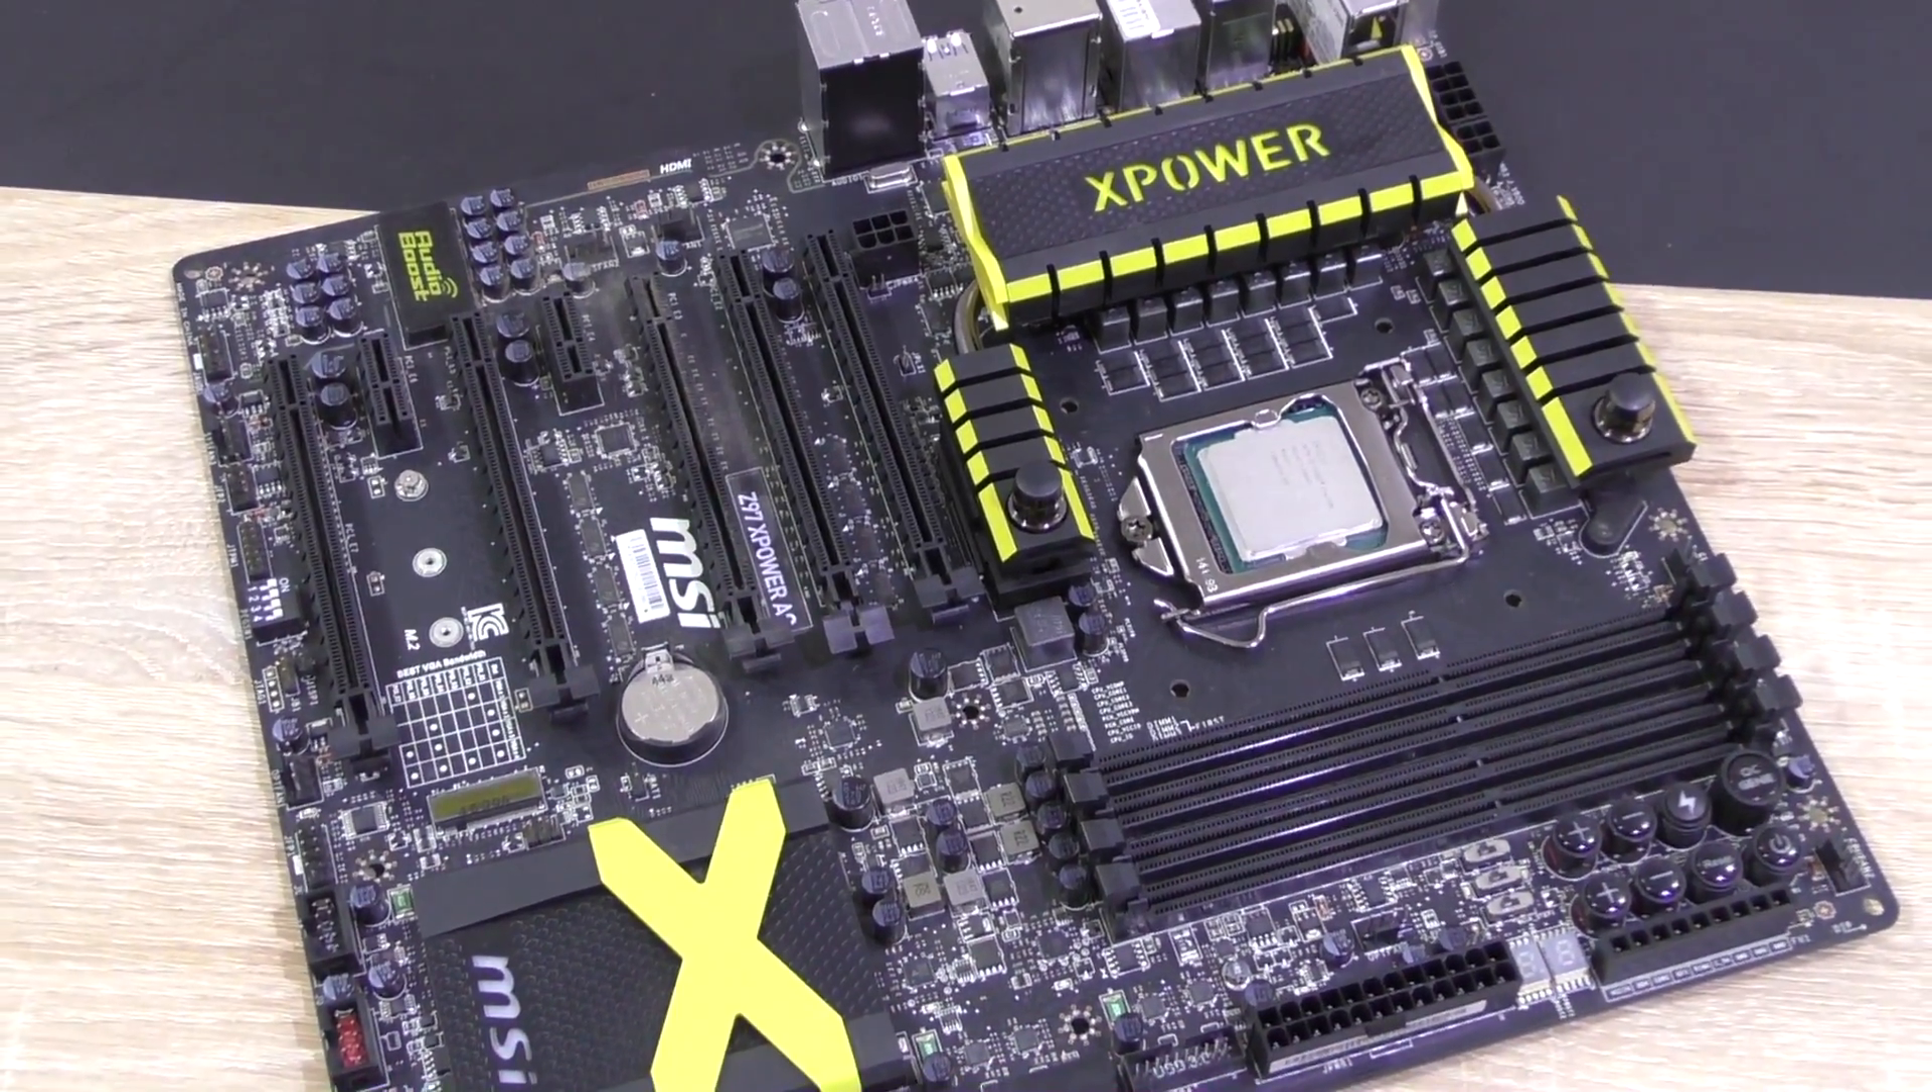So here I have my motherboard with the CPU already installed.